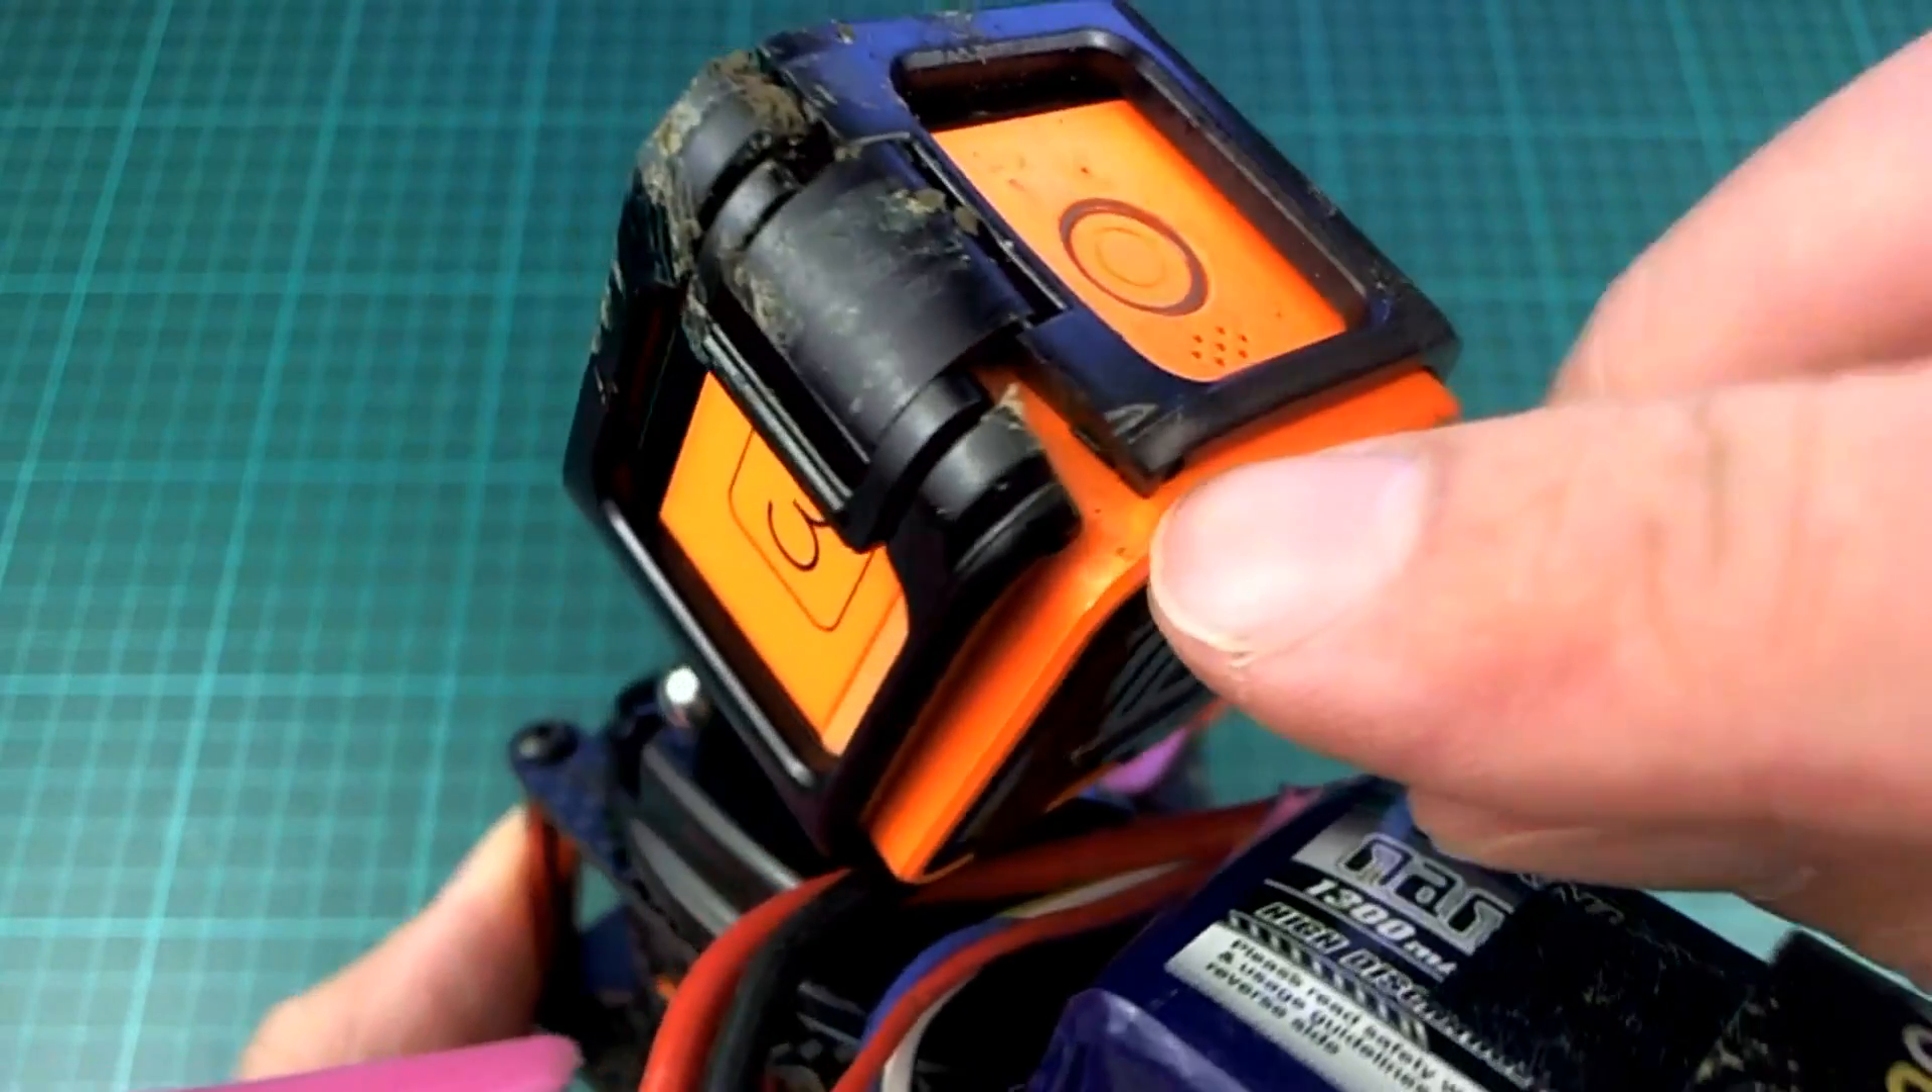But the camera has slipped out of the back of the case a little bit.